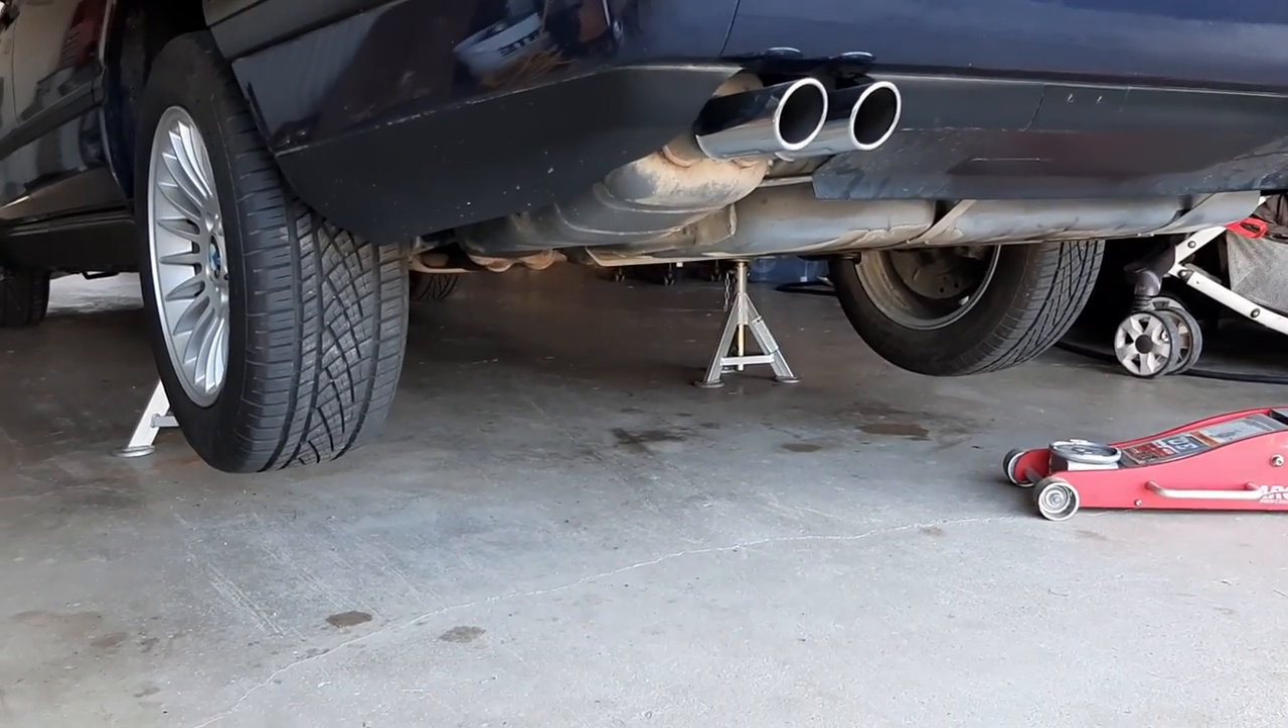As you can see I put the wheels back on.